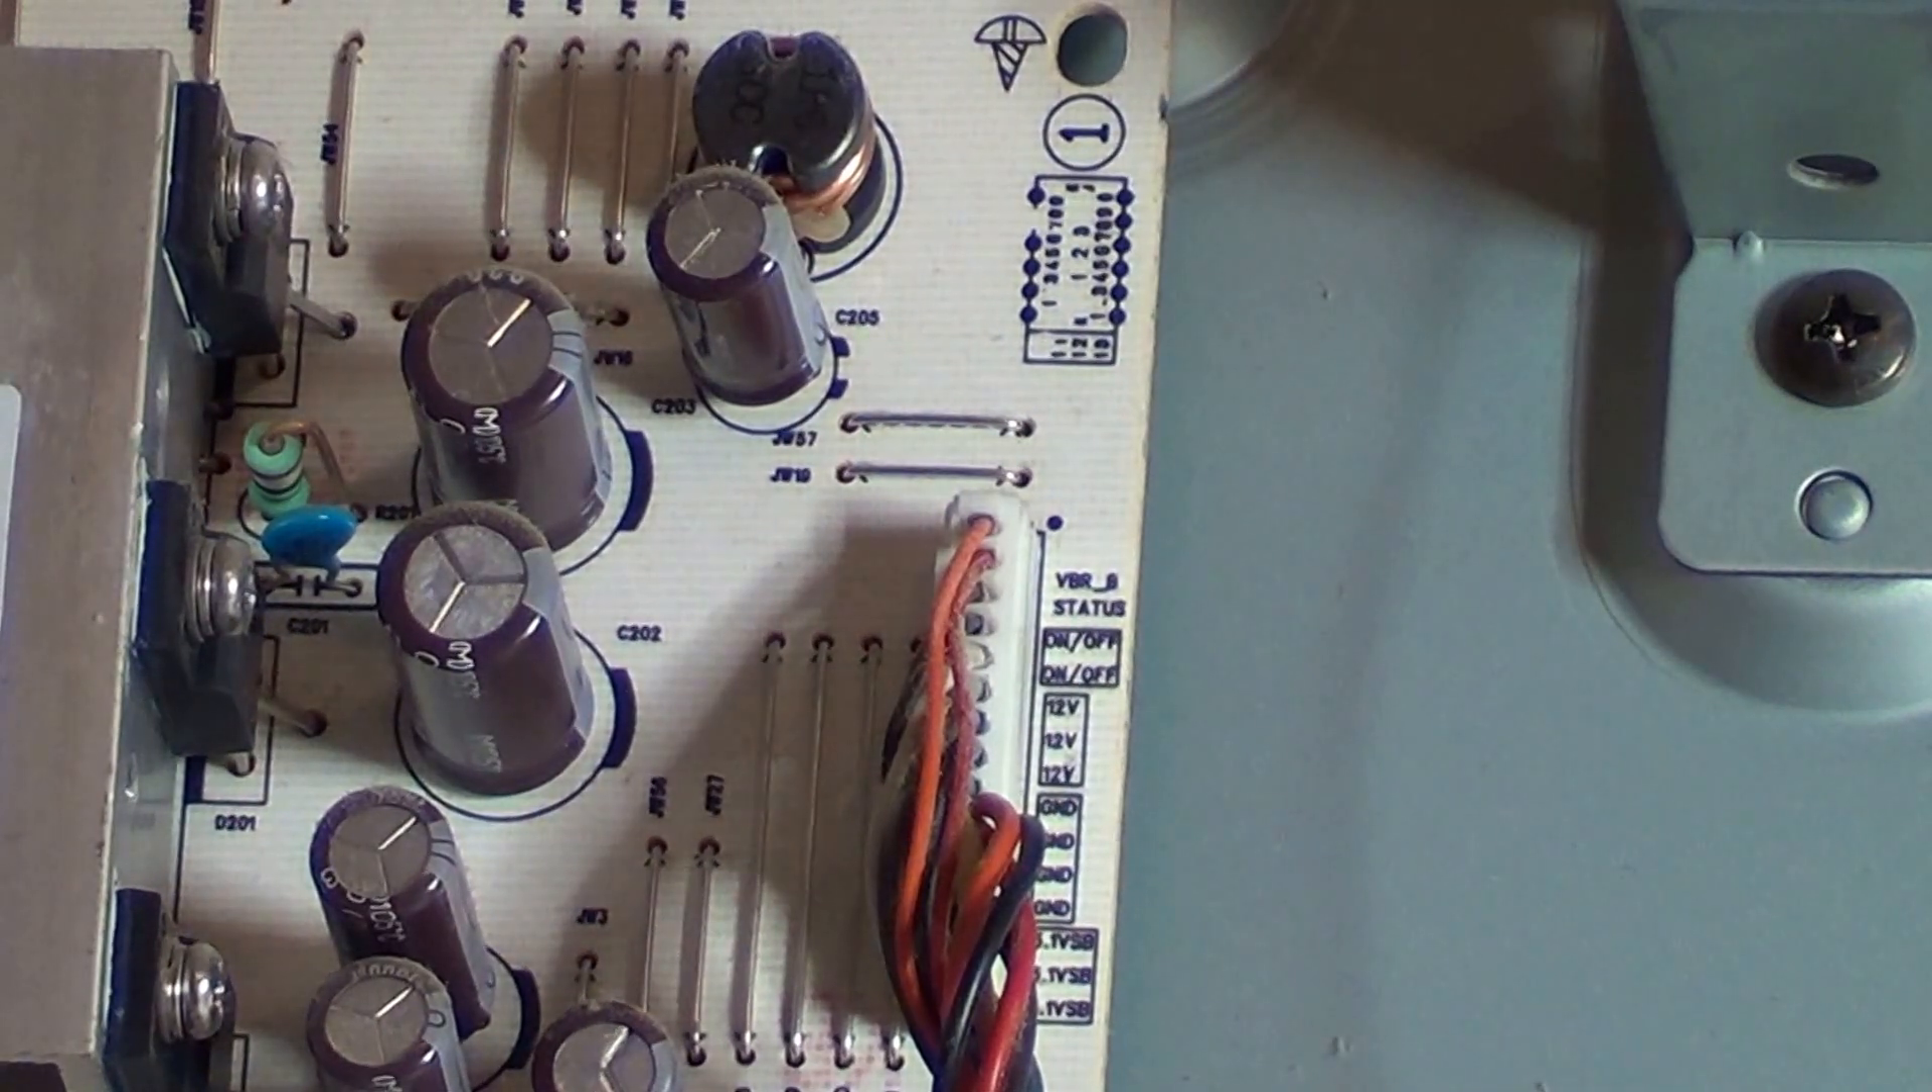Okay we've got the back off the TV and this is the power supply board here.